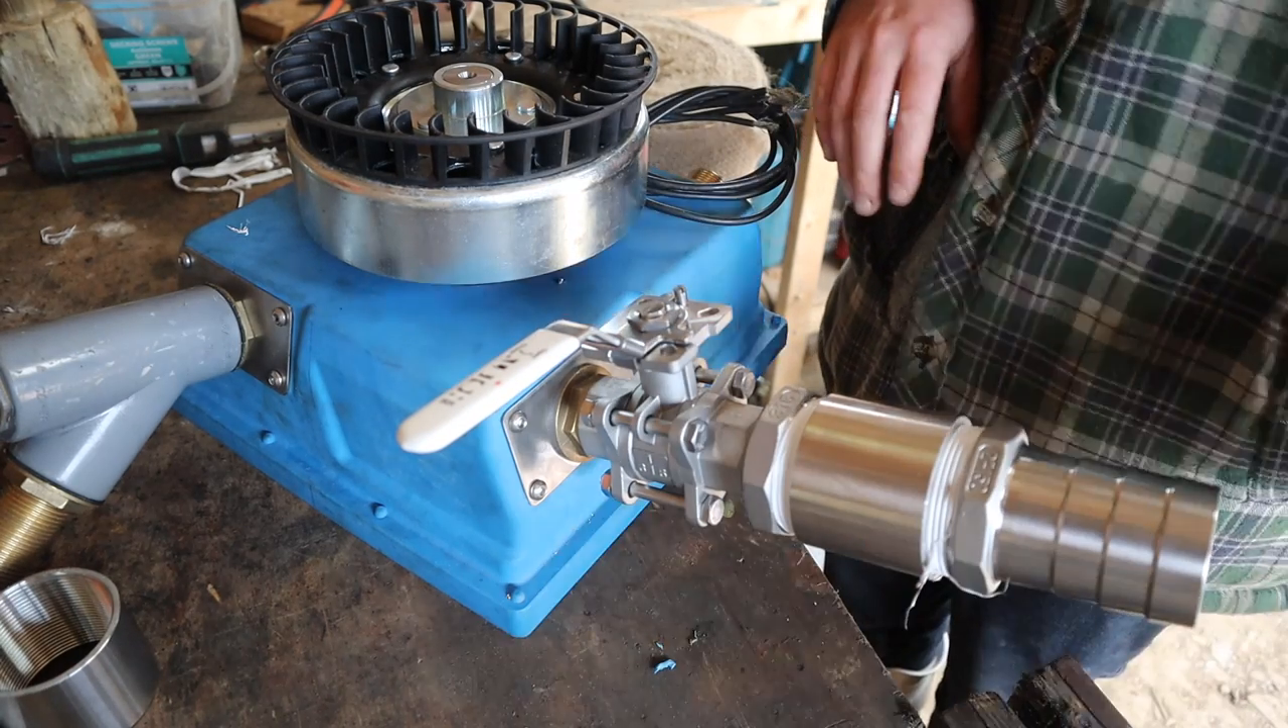There's one of the um hose fittings and shut off valves connected.